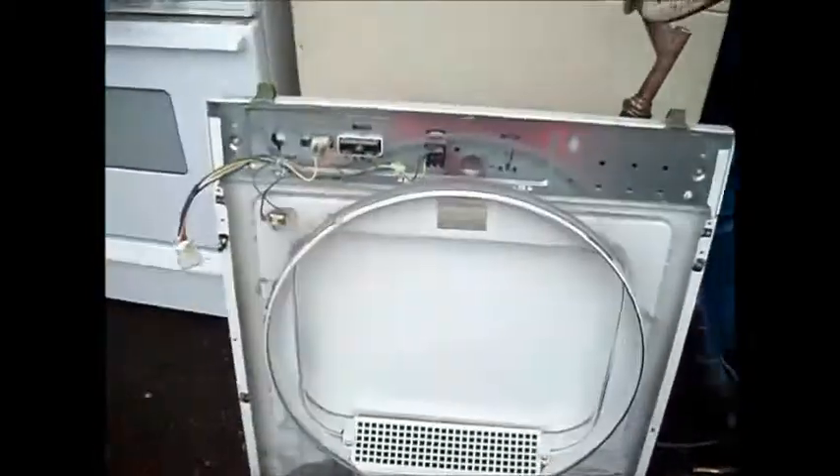Okay there's the front panel off there's the inside right there.